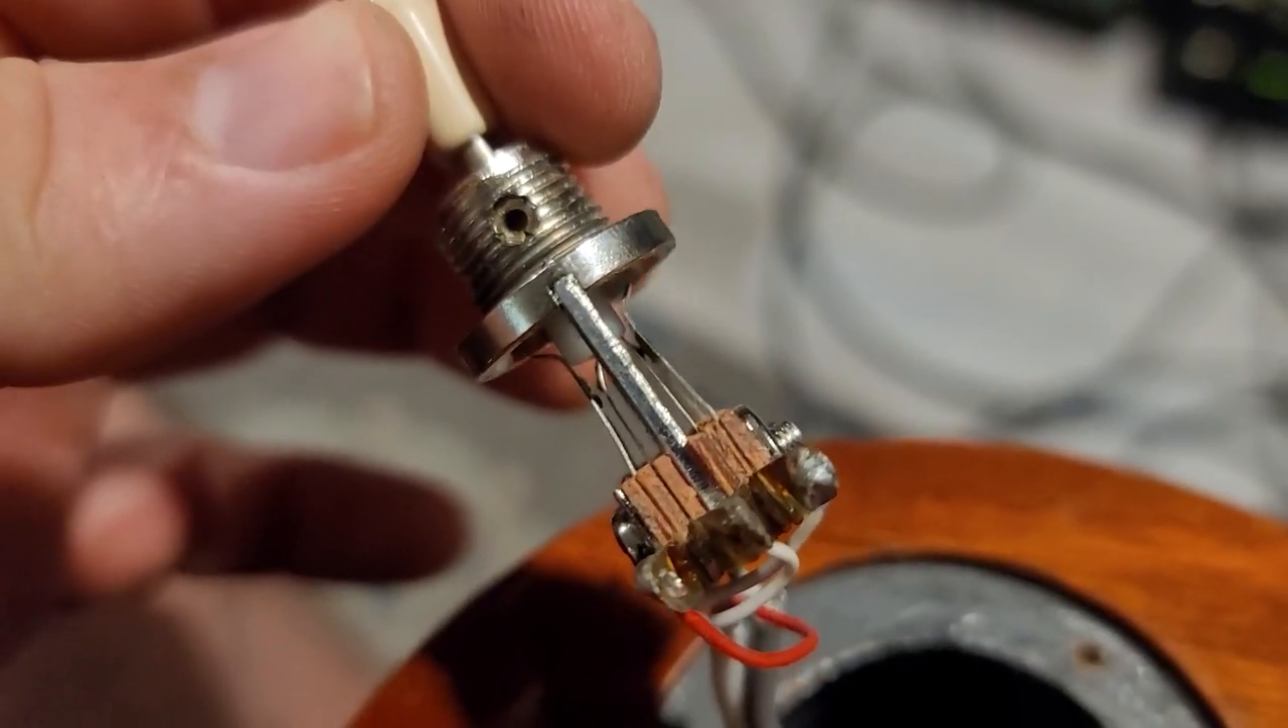So I'm gonna pop this switch out which I've already taken the liberty to start doing.